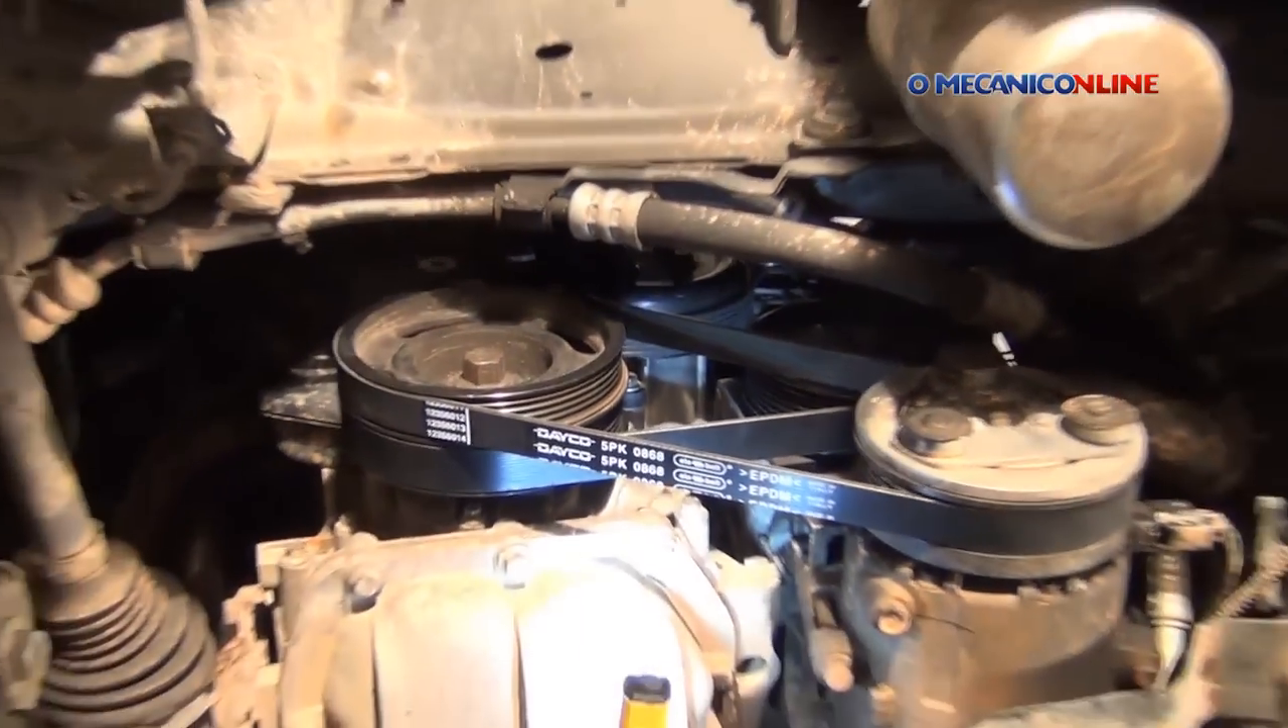Conferido a canaleta, instalado, tudo ok. Procedimento de montagem da correia, finalizado.